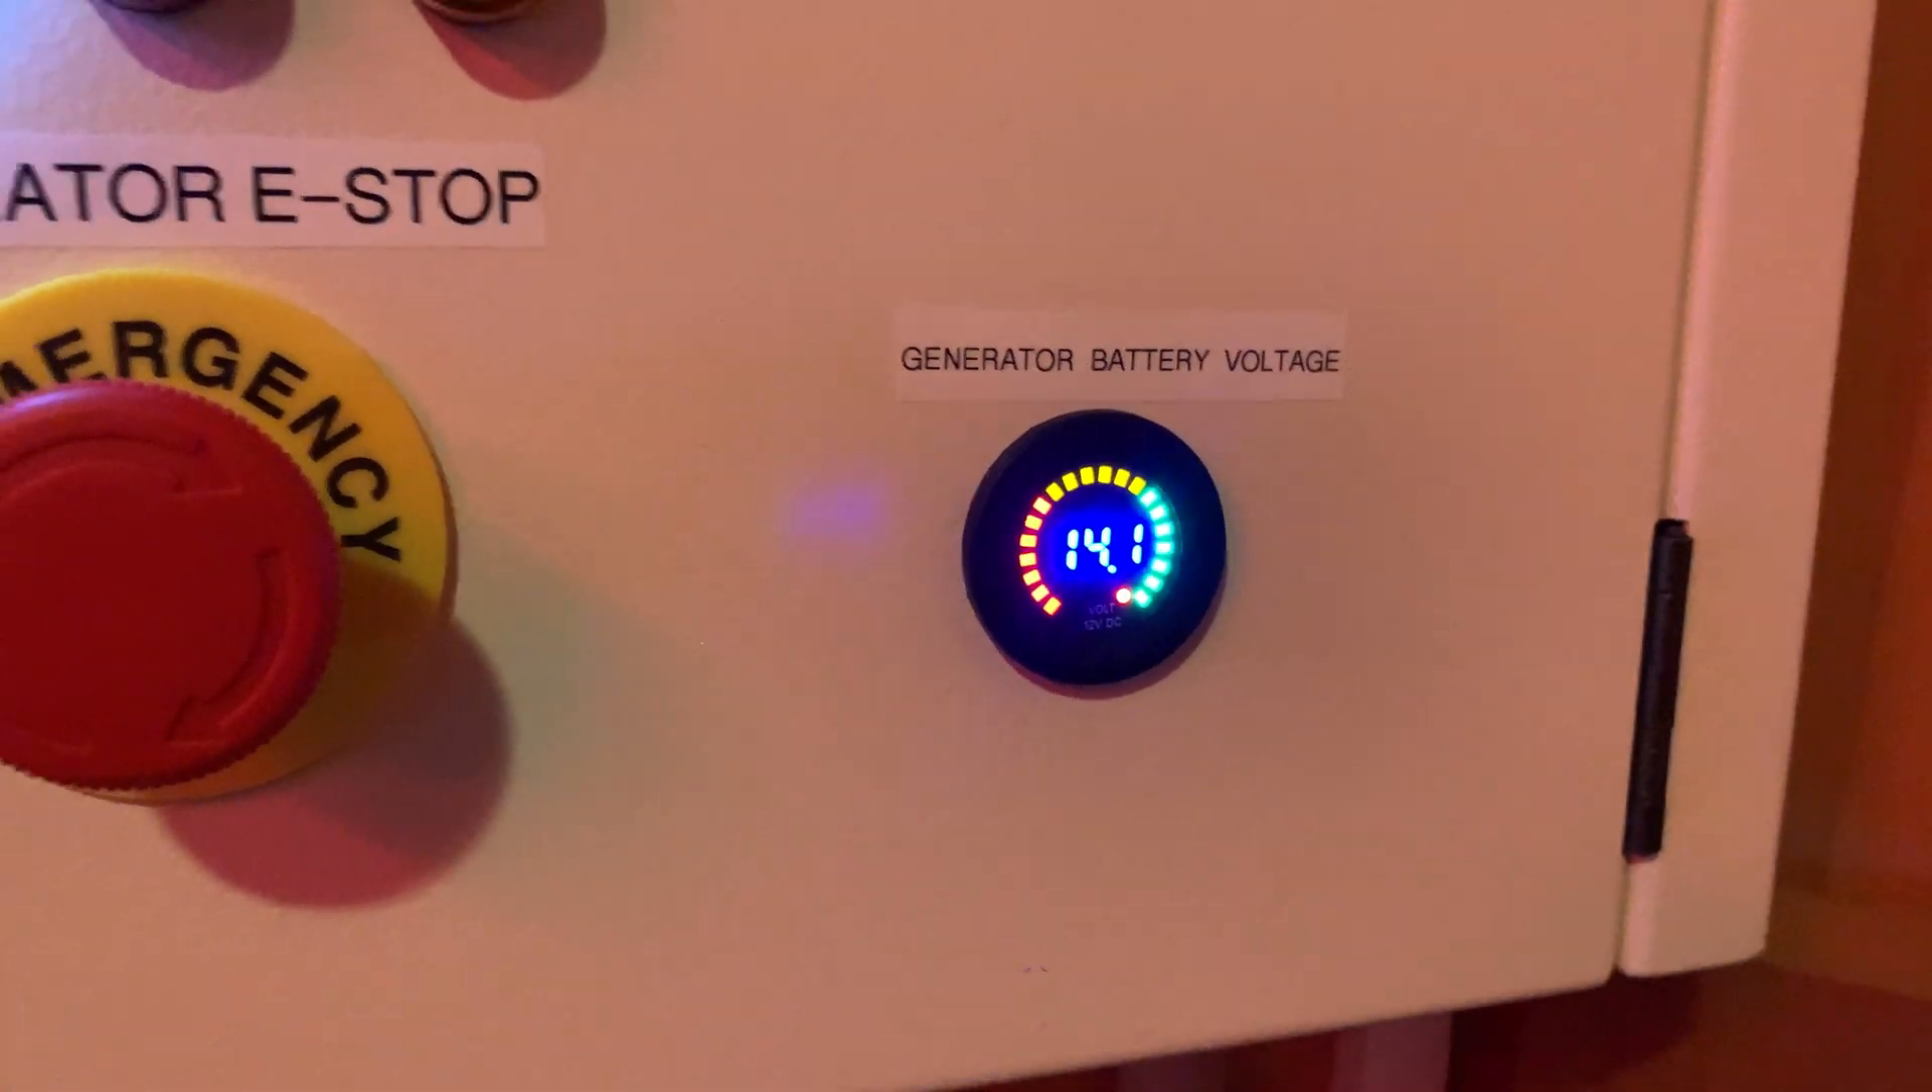I've added a battery charge indicator. So you can see how charged the generator battery is.